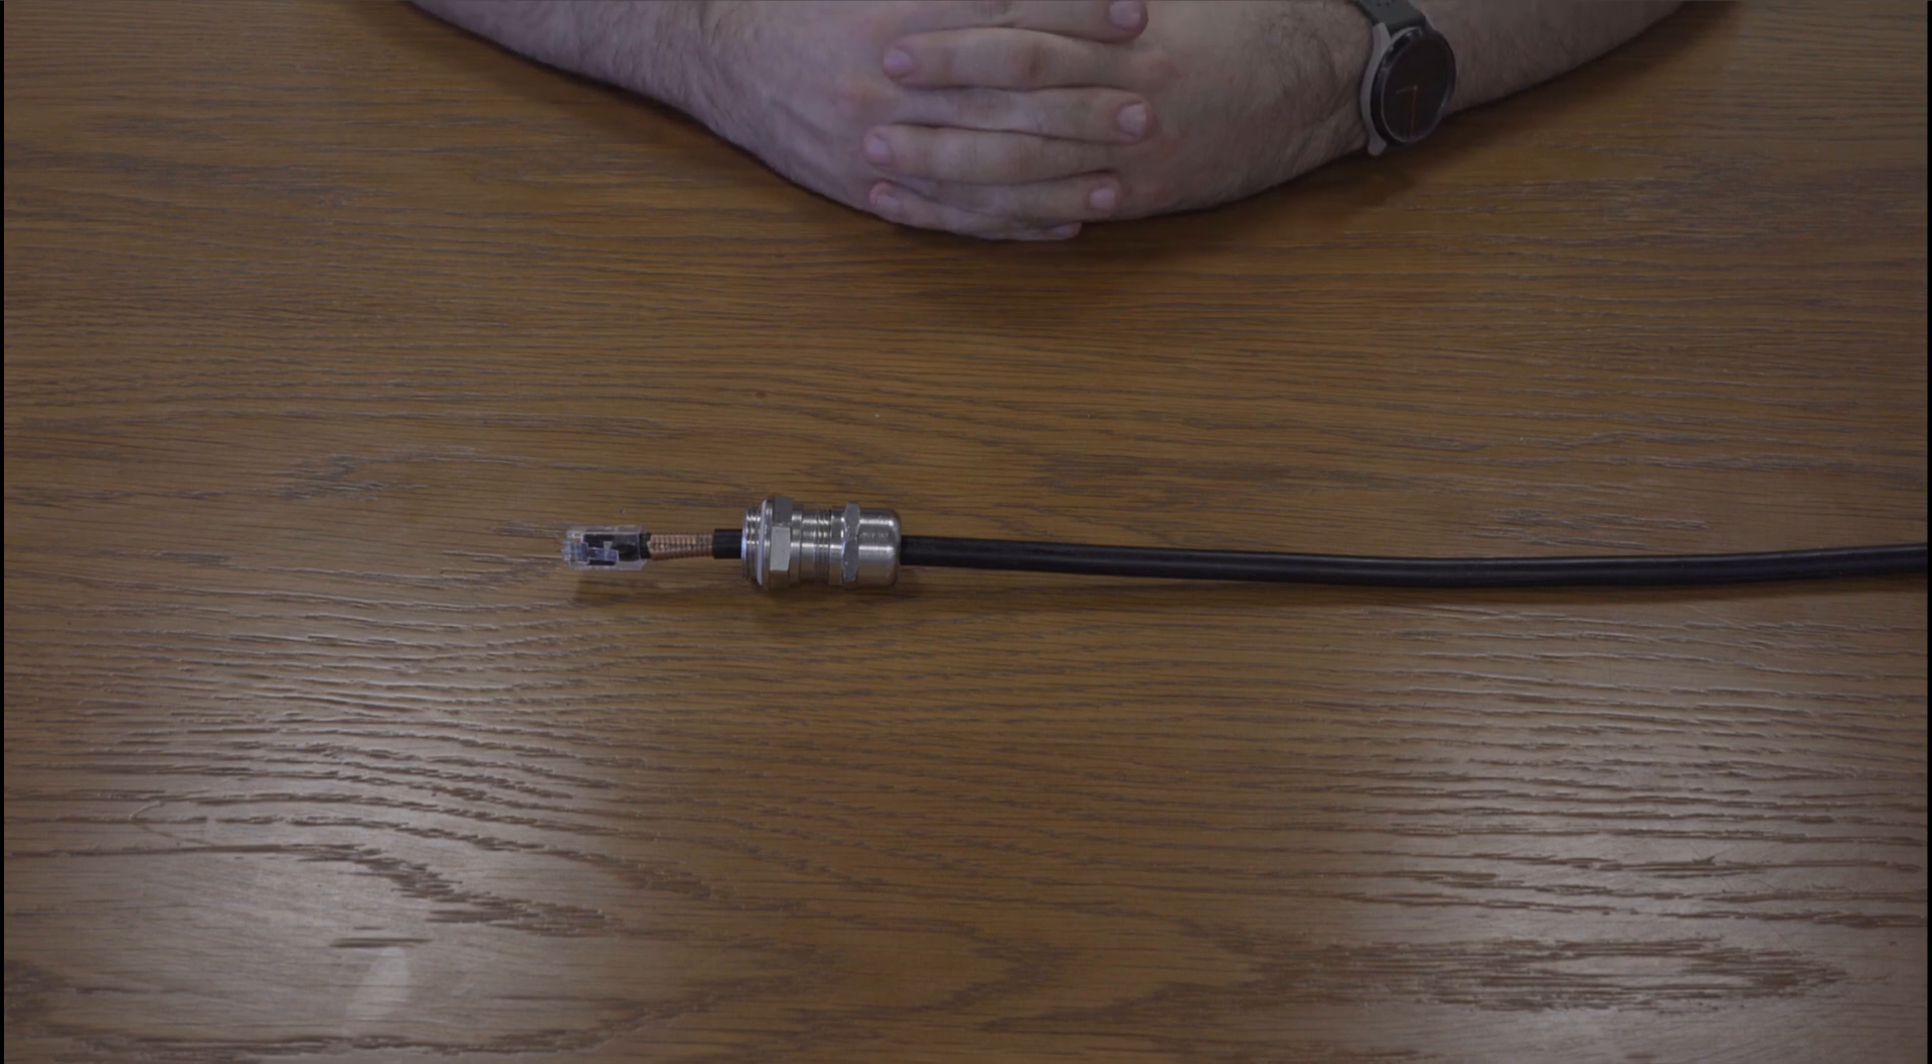And once you have attached the EMC gland to the drop cable, it should look something like this.